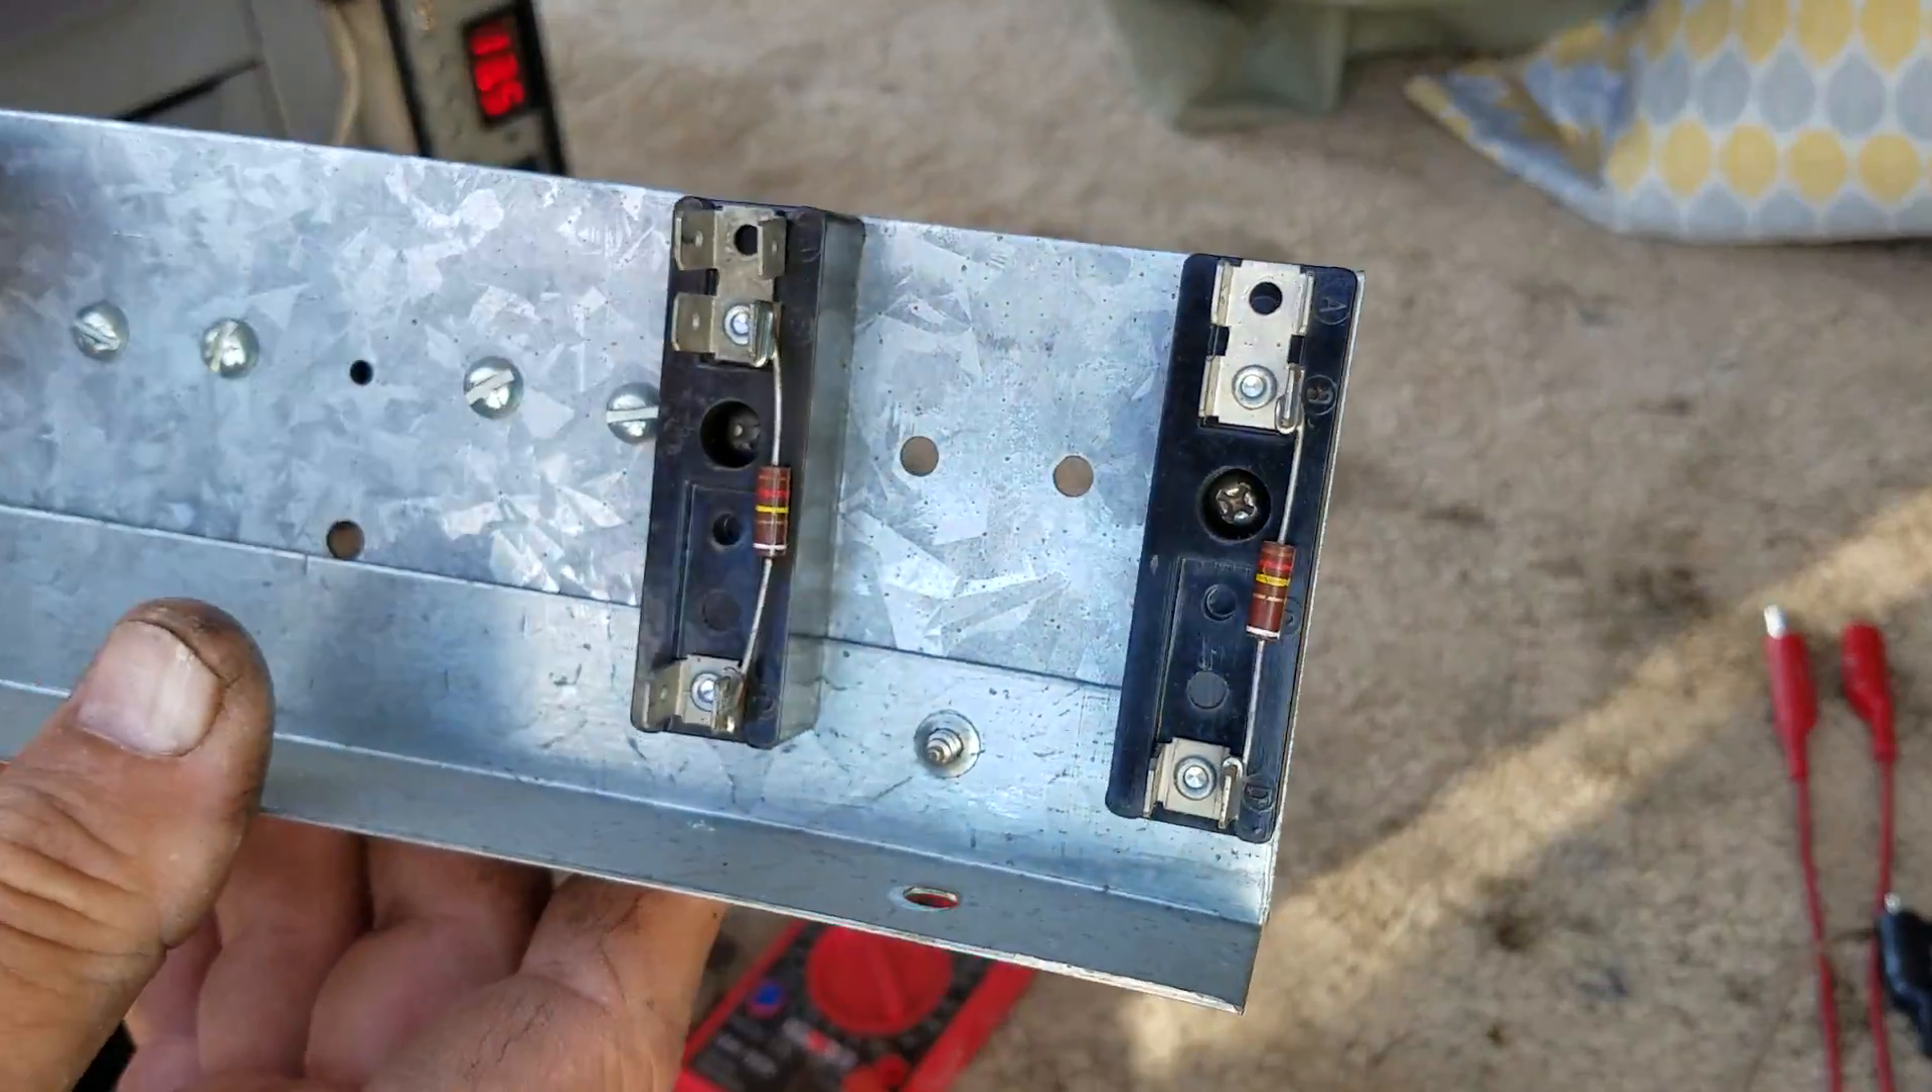And then on this side, I've got the blocks with the resistors already in them.